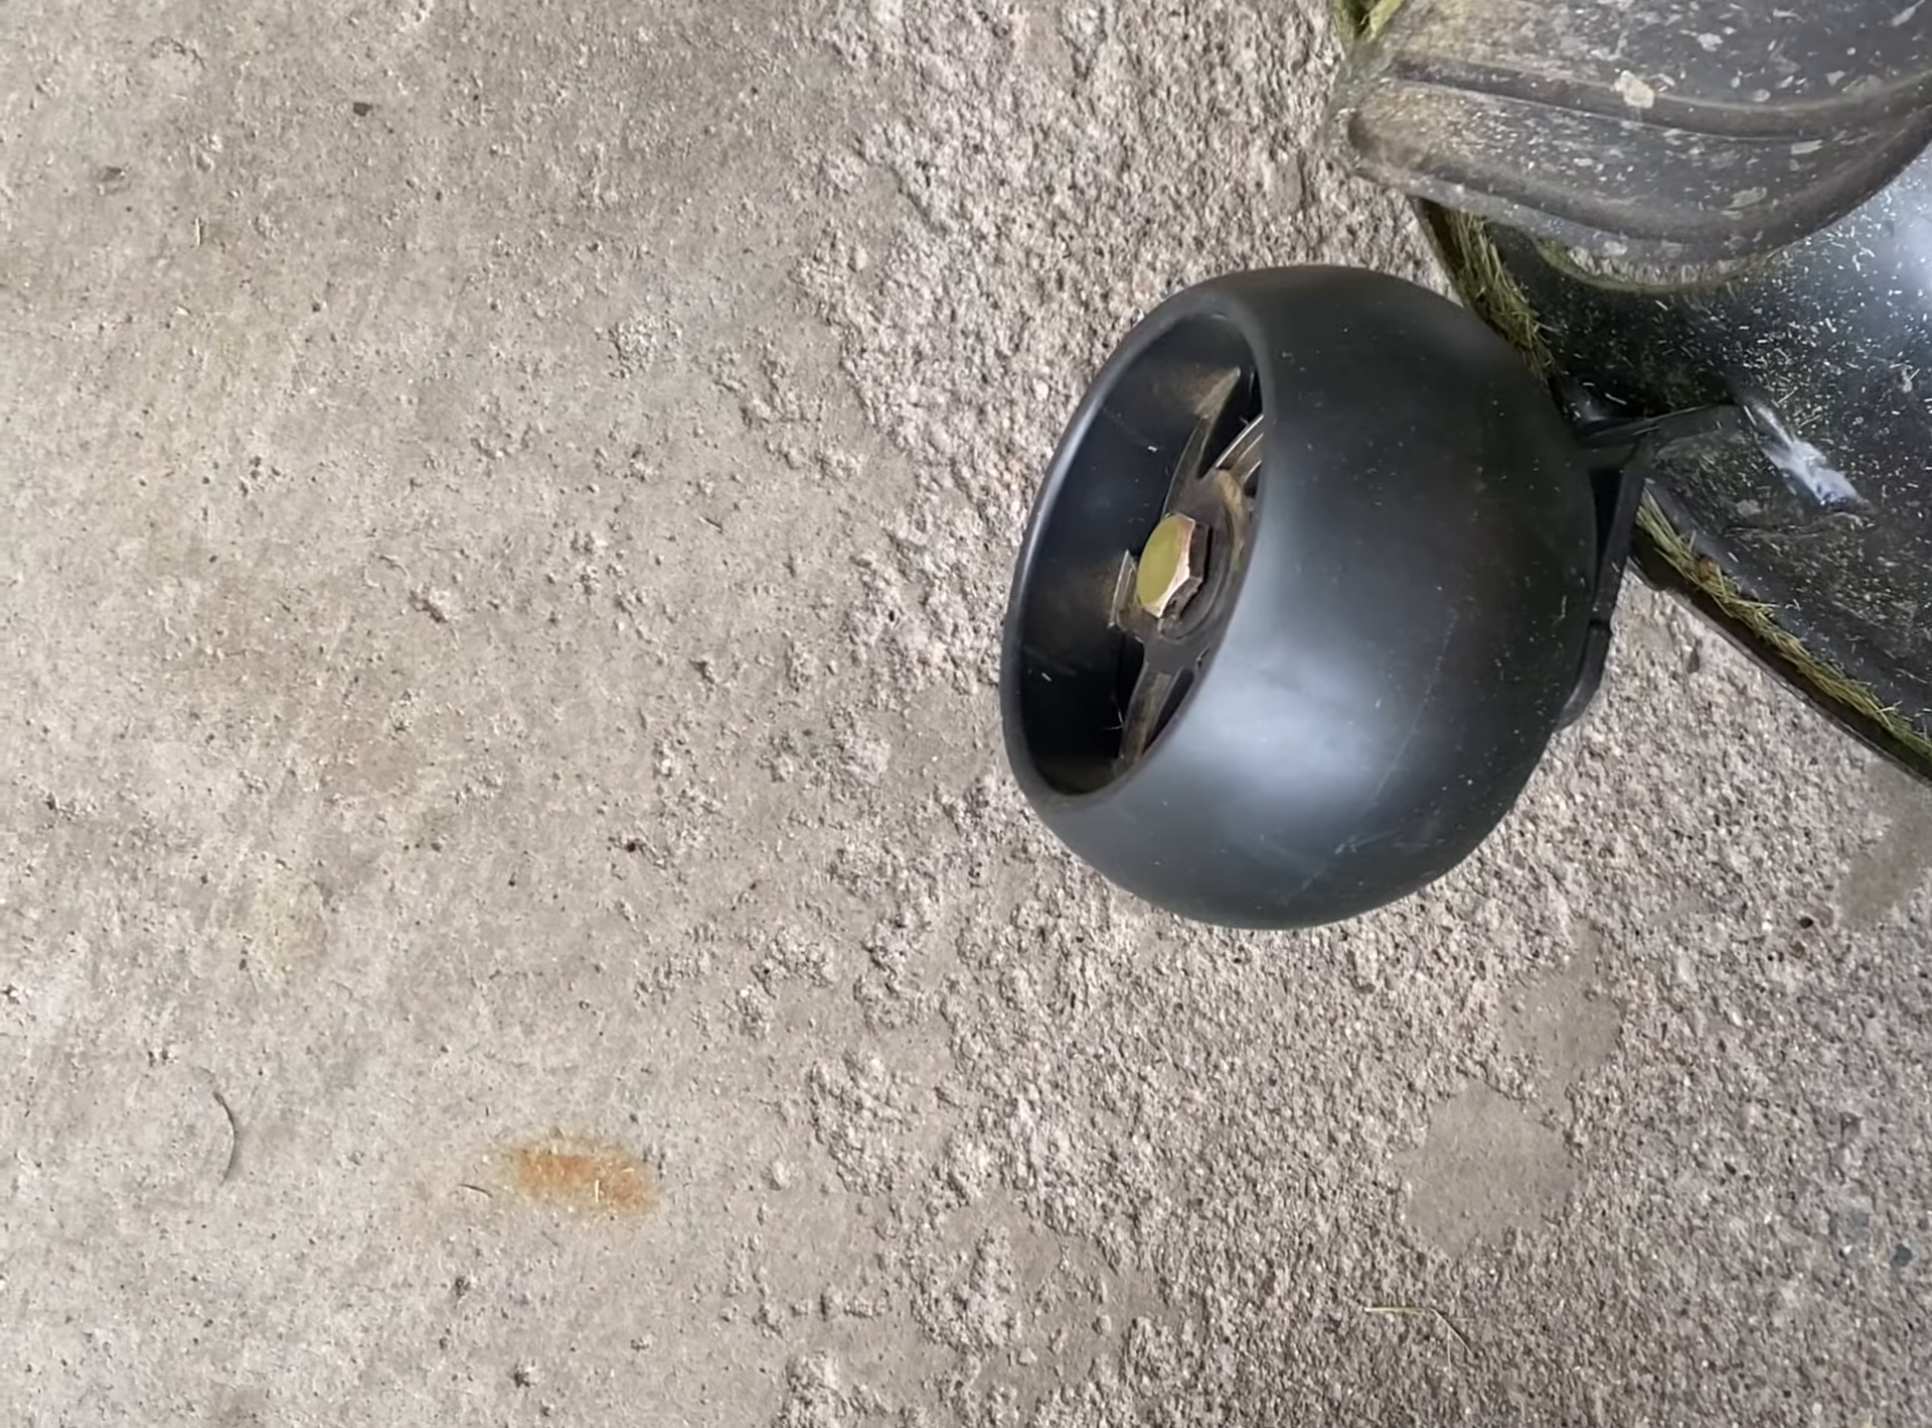And that's the process. All right, we have the deck wheel installed right here on this side.